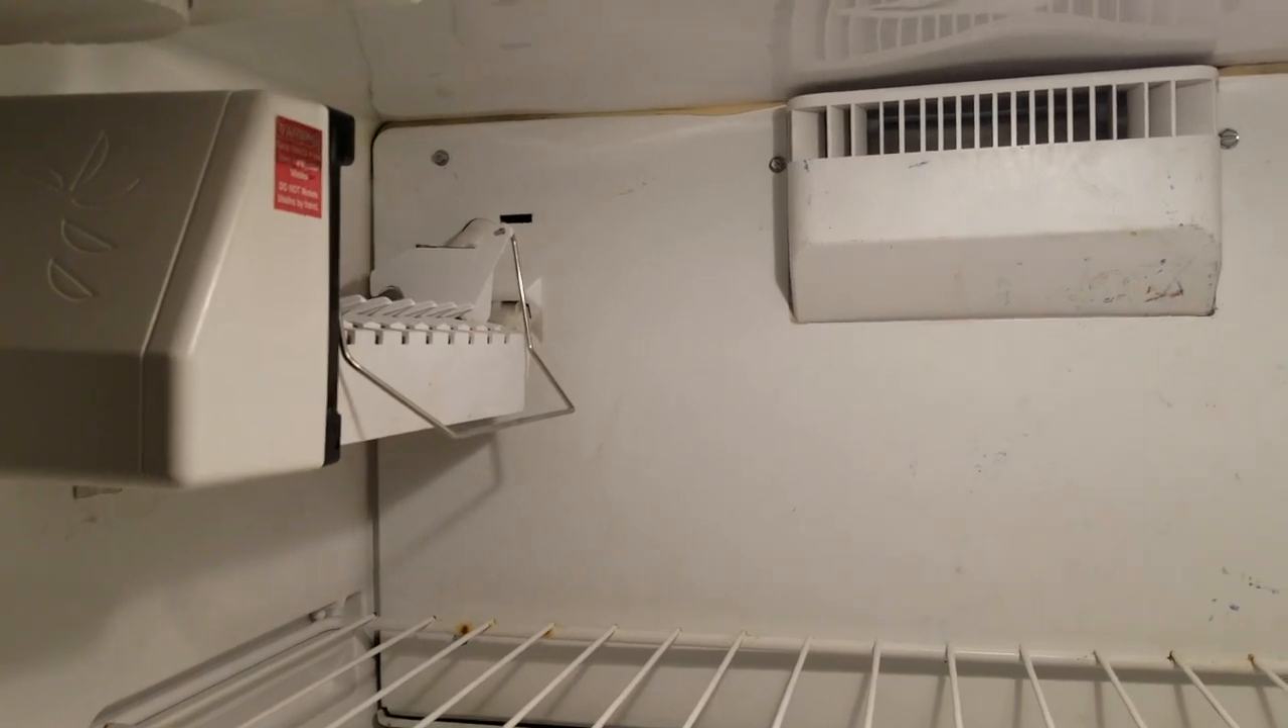We've got it all done. We've got the ice maker back in and the handle down.